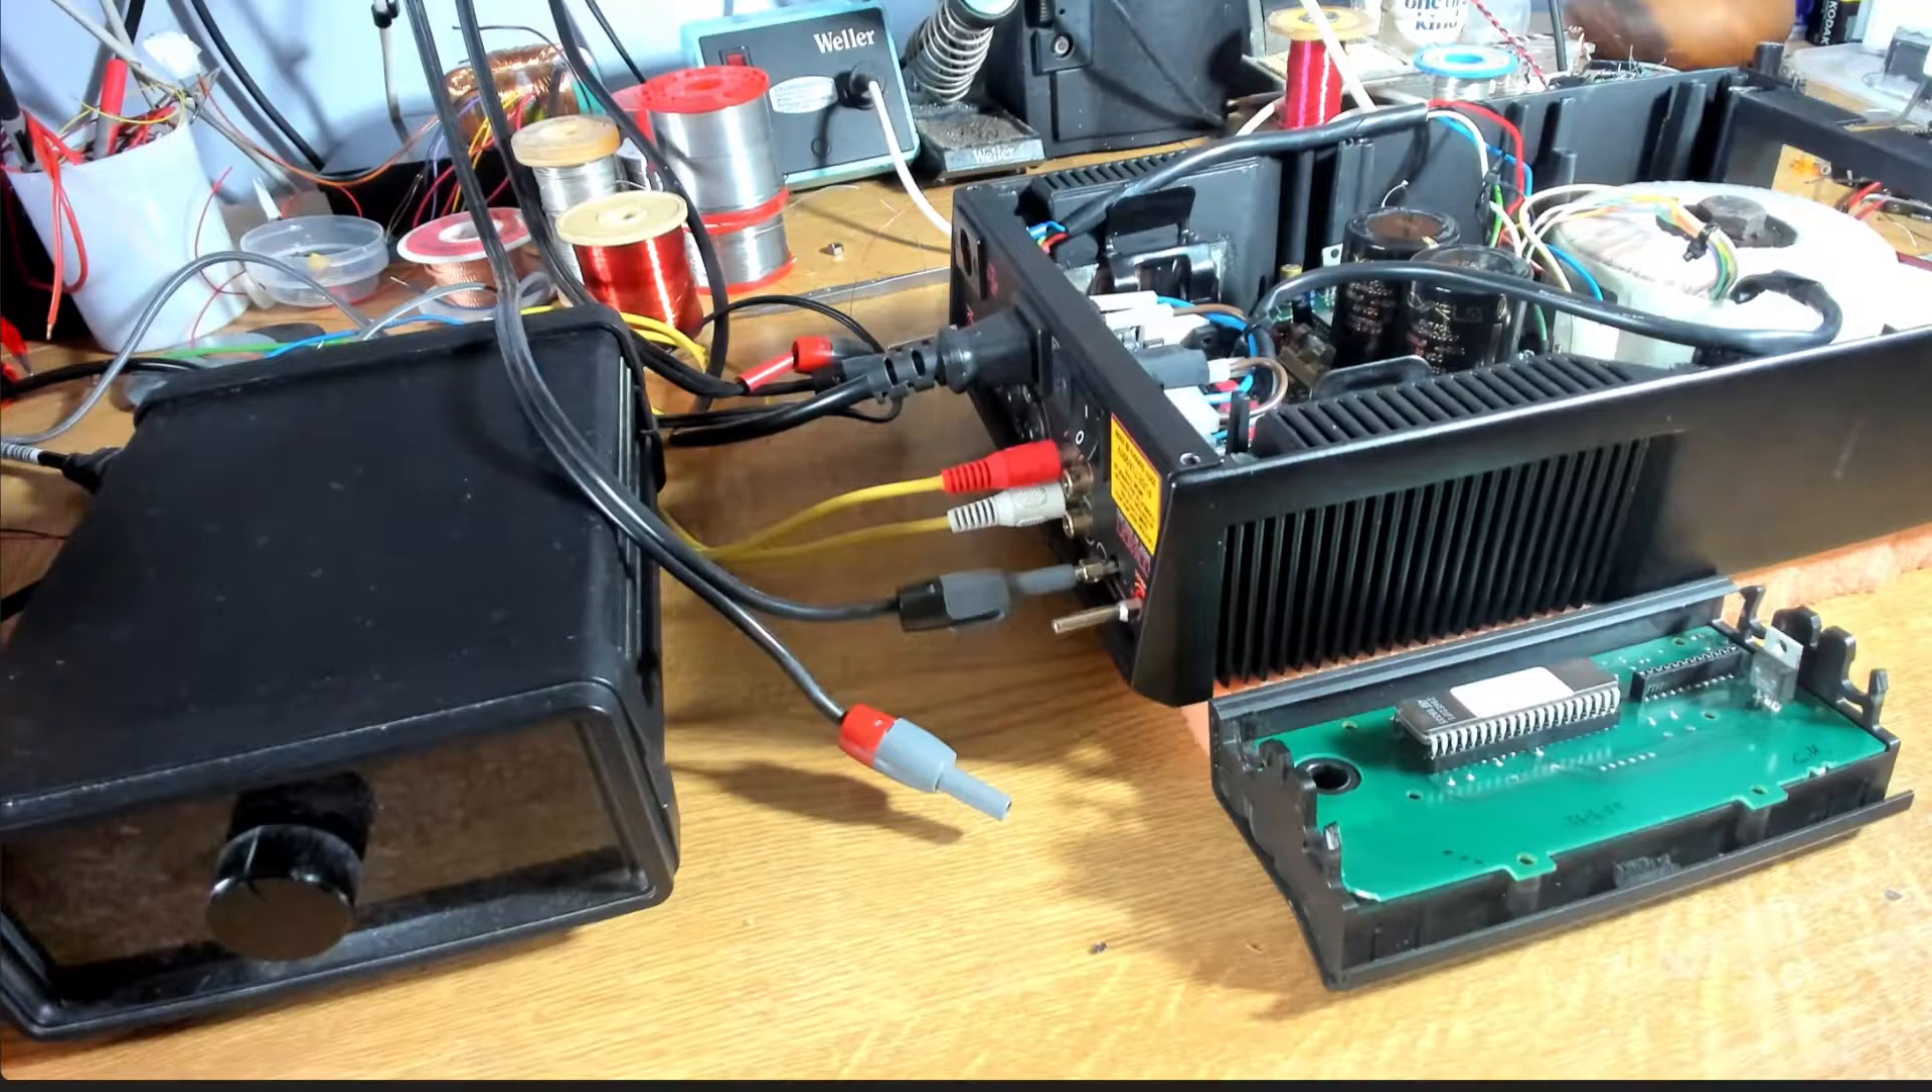I've hardwired the unit on now uh you can see the front panel's completely removed.